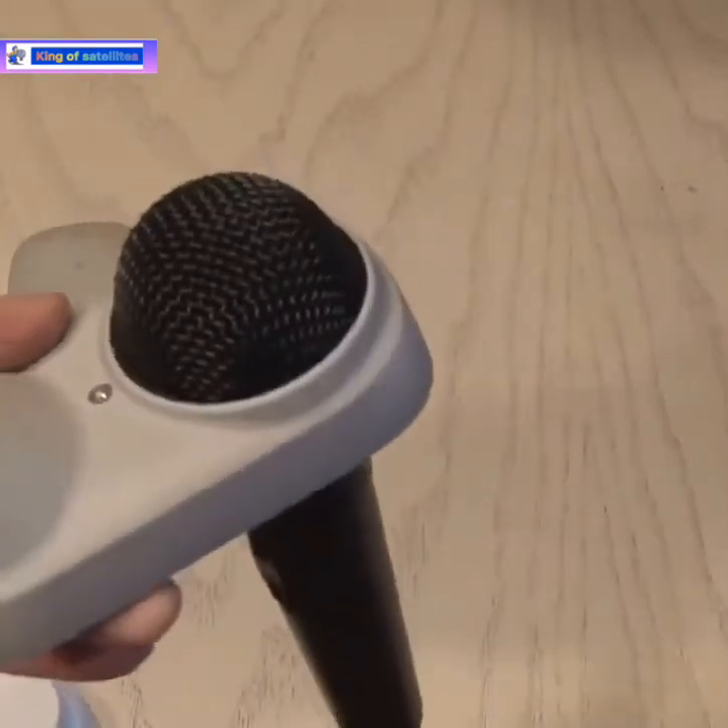Wow, this mic fit perfectly inside the LNB housing.